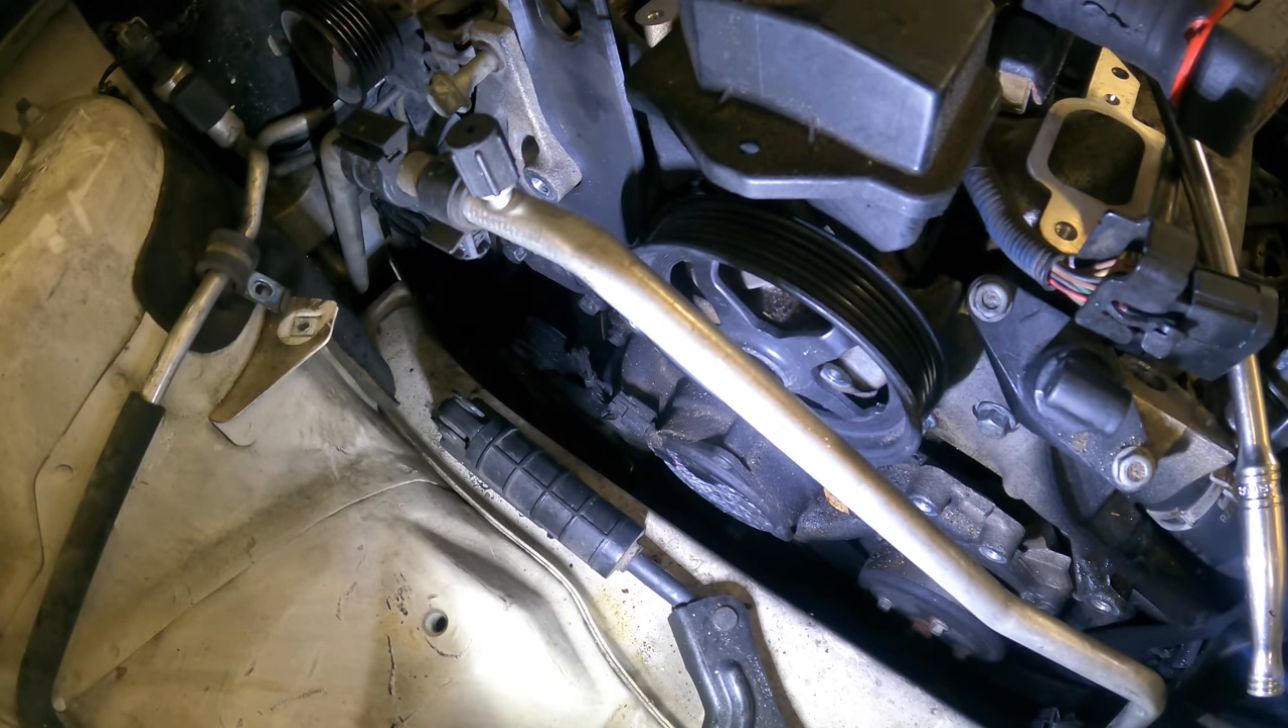This AC line is in the way.